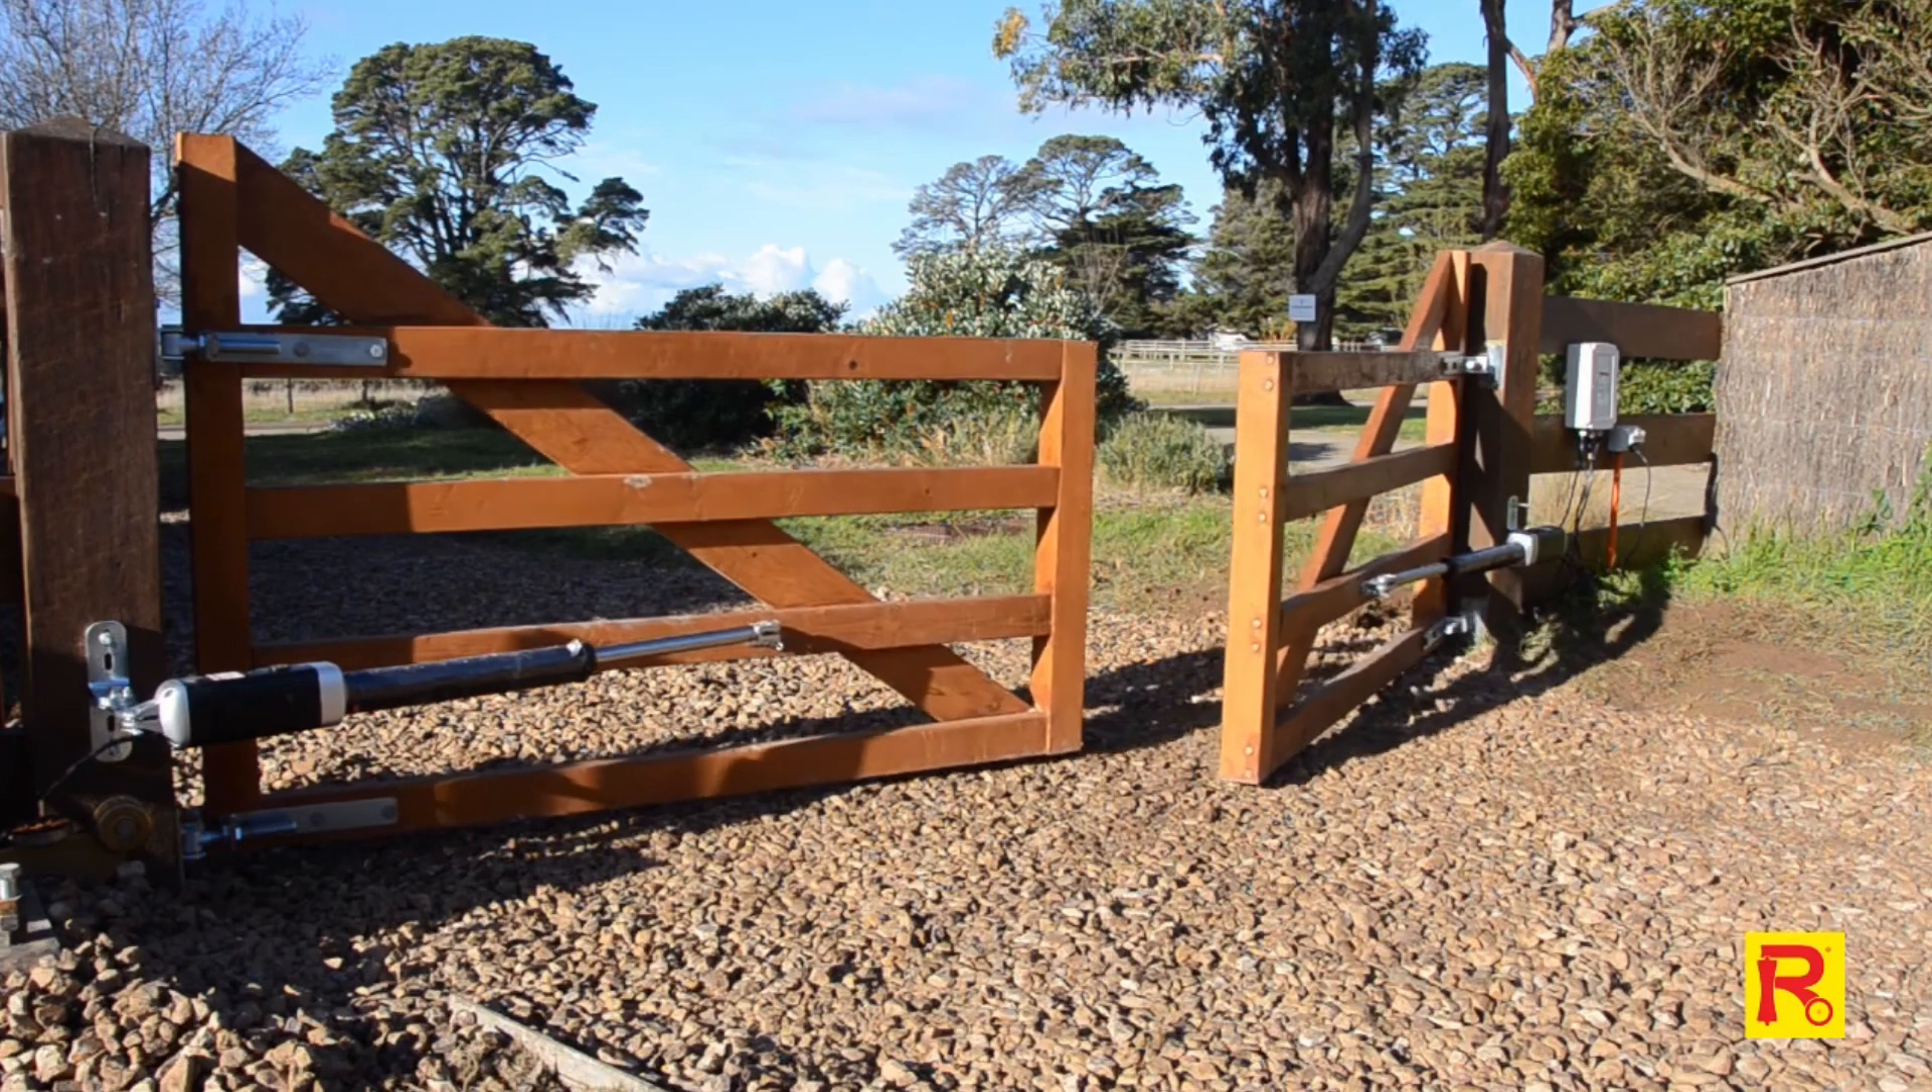You have successfully installed the GTR 058 dual arms swing gate opener.